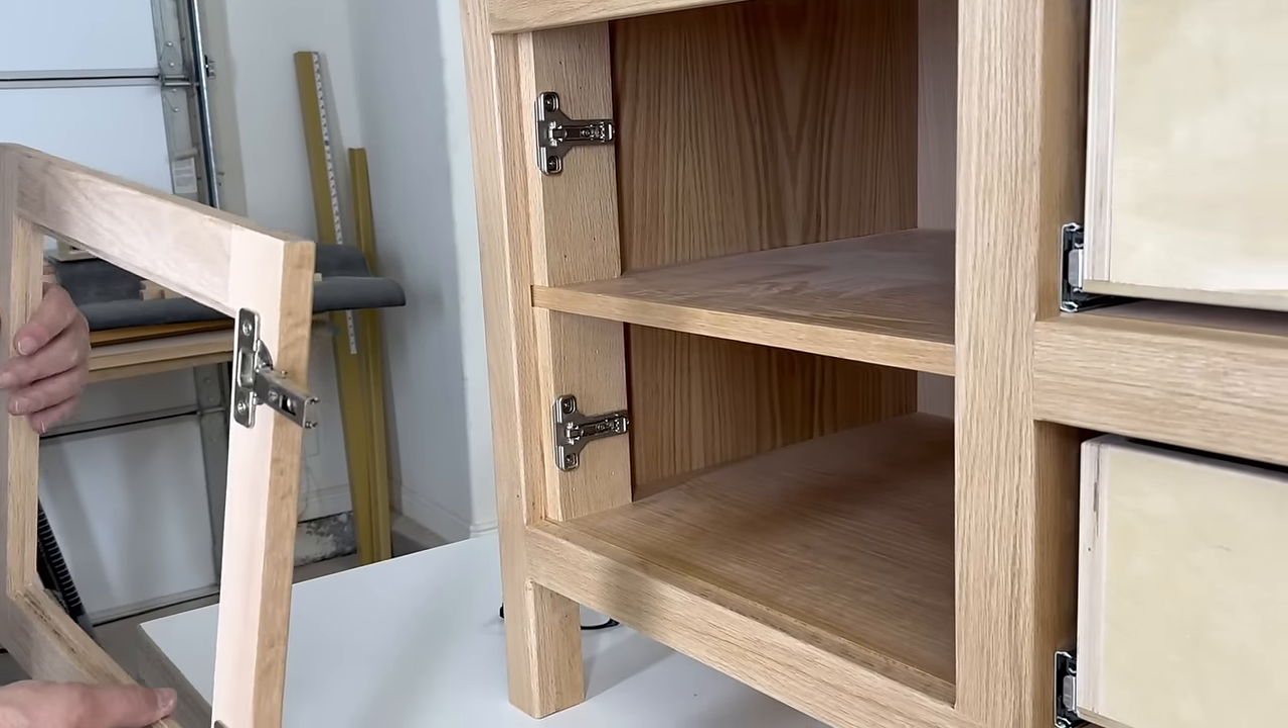We've already got our hinge plates mounted on the blocks that we installed.